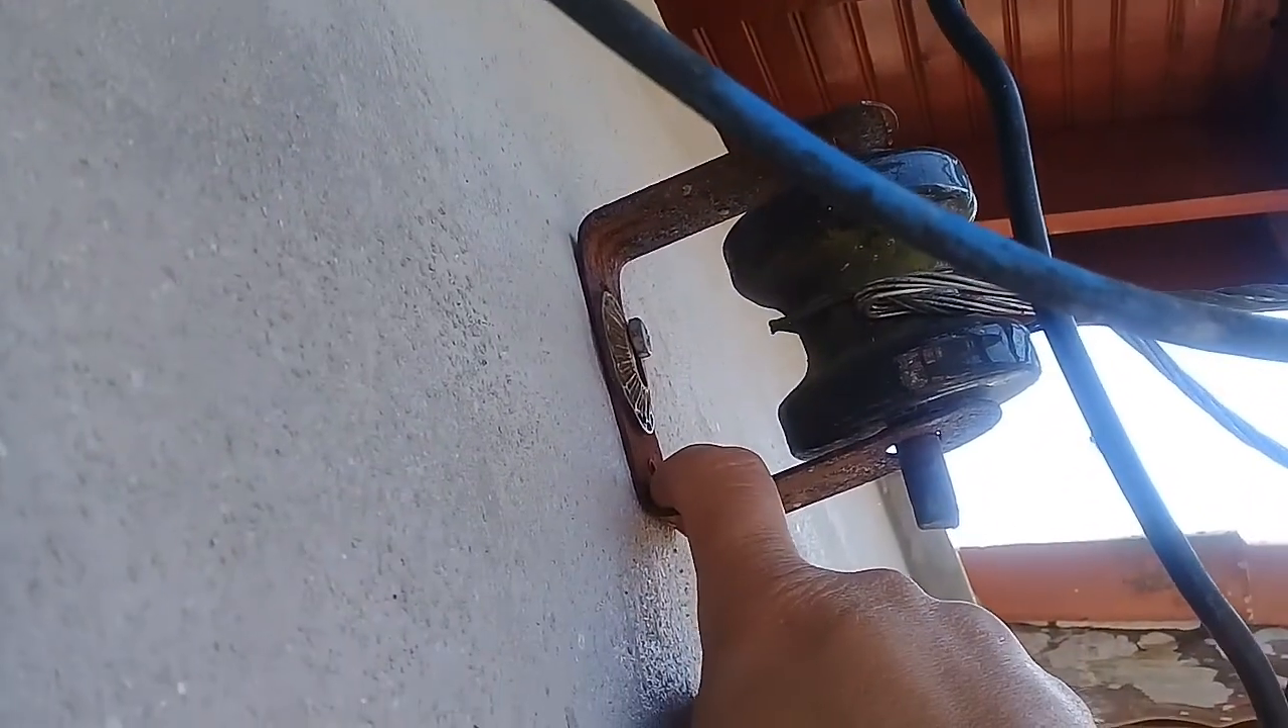Olha aí o suporte de ancoragem está na parede.